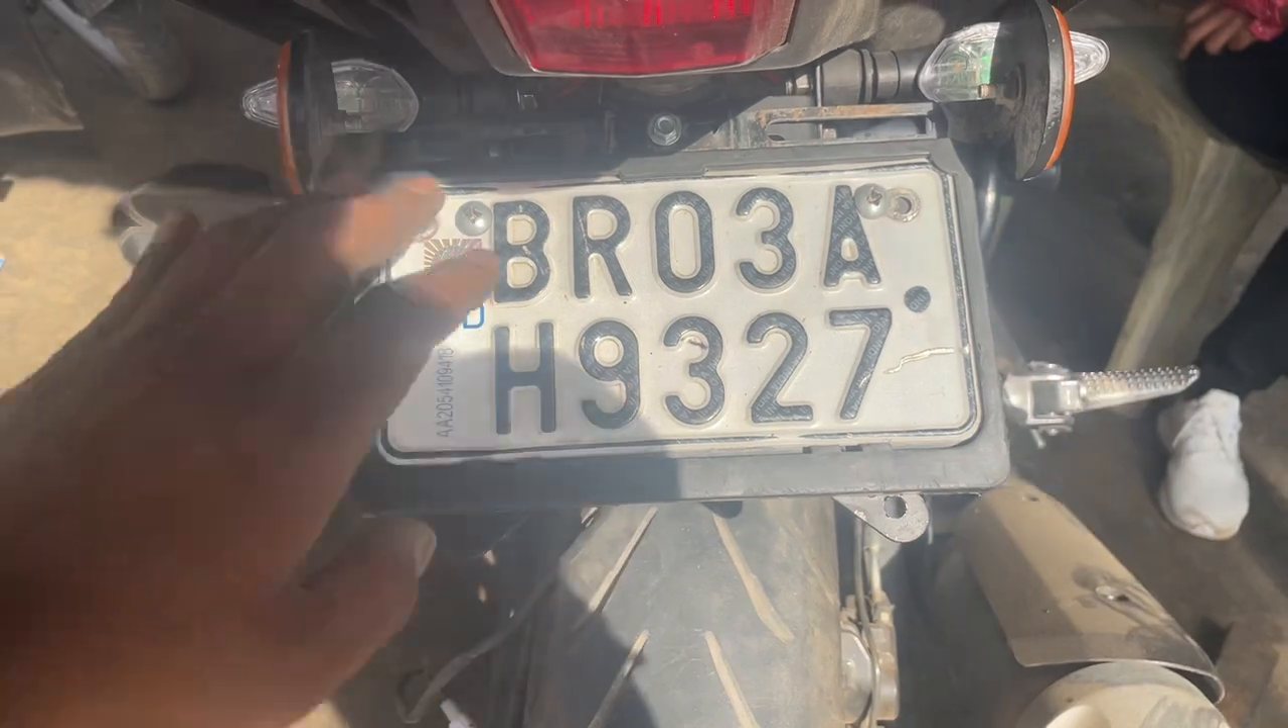हमारा लग चुका है नमबर प्लेट।